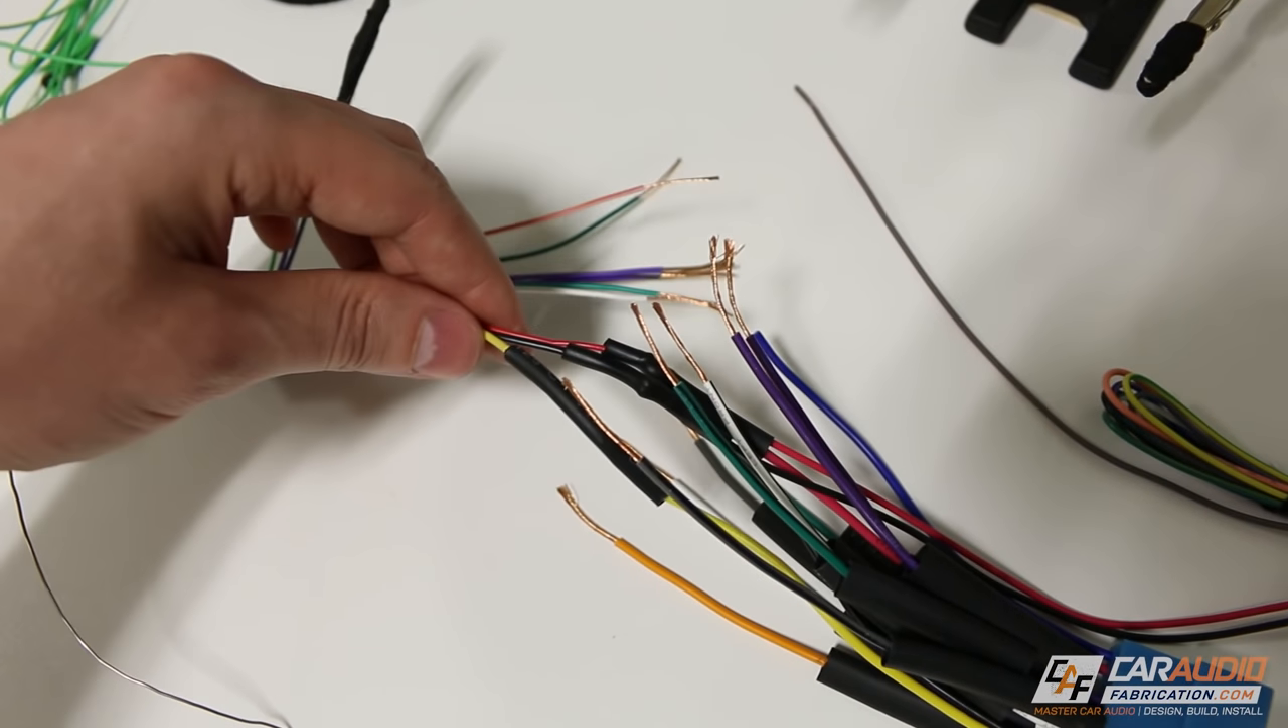I've made a few connections already off camera. I'm going to finish these up.